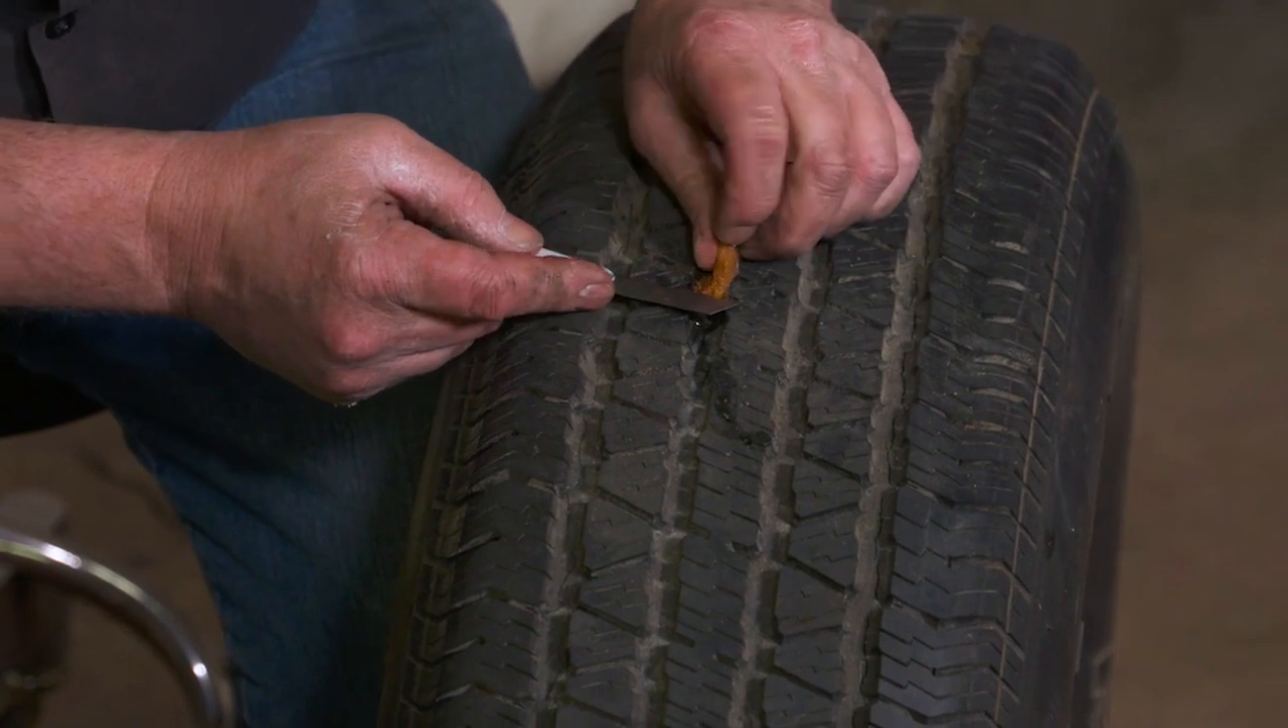So now you can see we've got the plug into the tire we've got the sealant on it we've got the plug in place and now we can go ahead and re-inflate the tire.